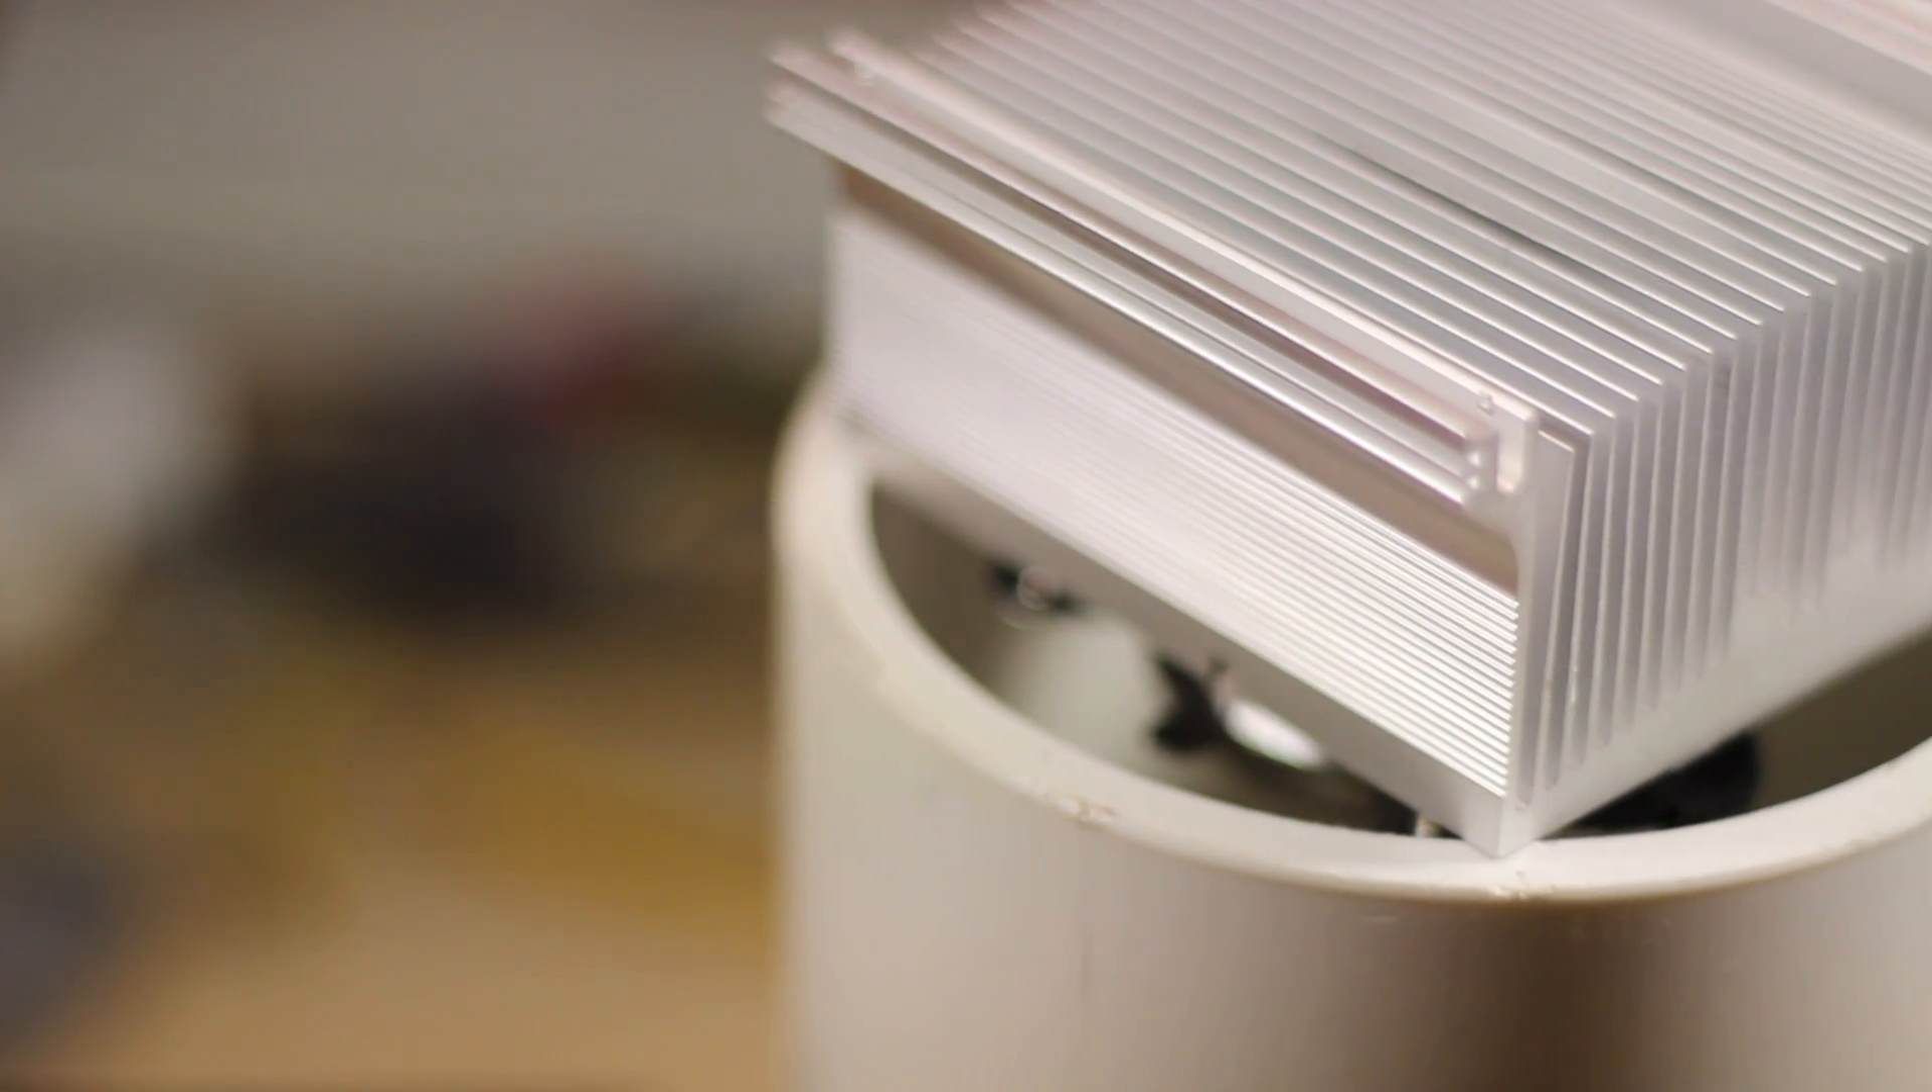So after cutting the piece of PVC pipe, I tried putting my heat sink inside of it to find out that the heat sink is just a tad too big.